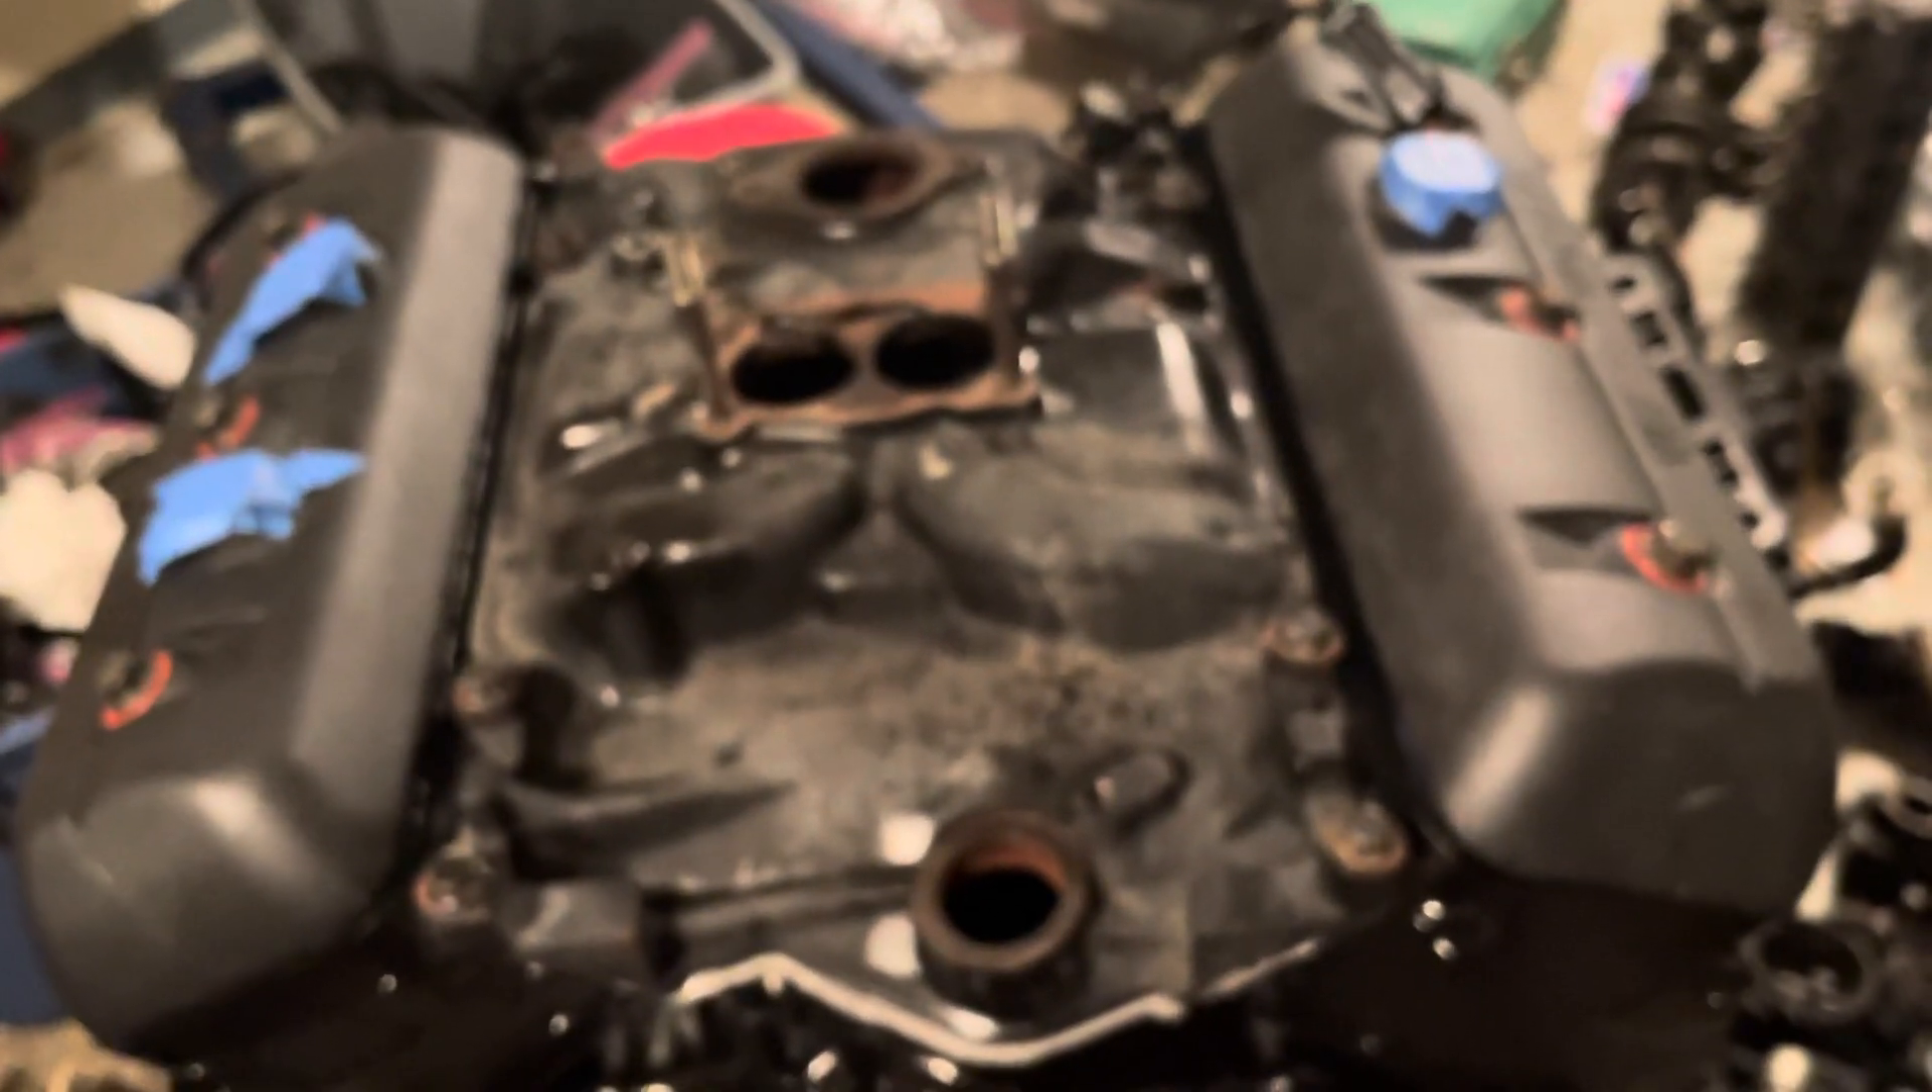The intake manifold is now on.